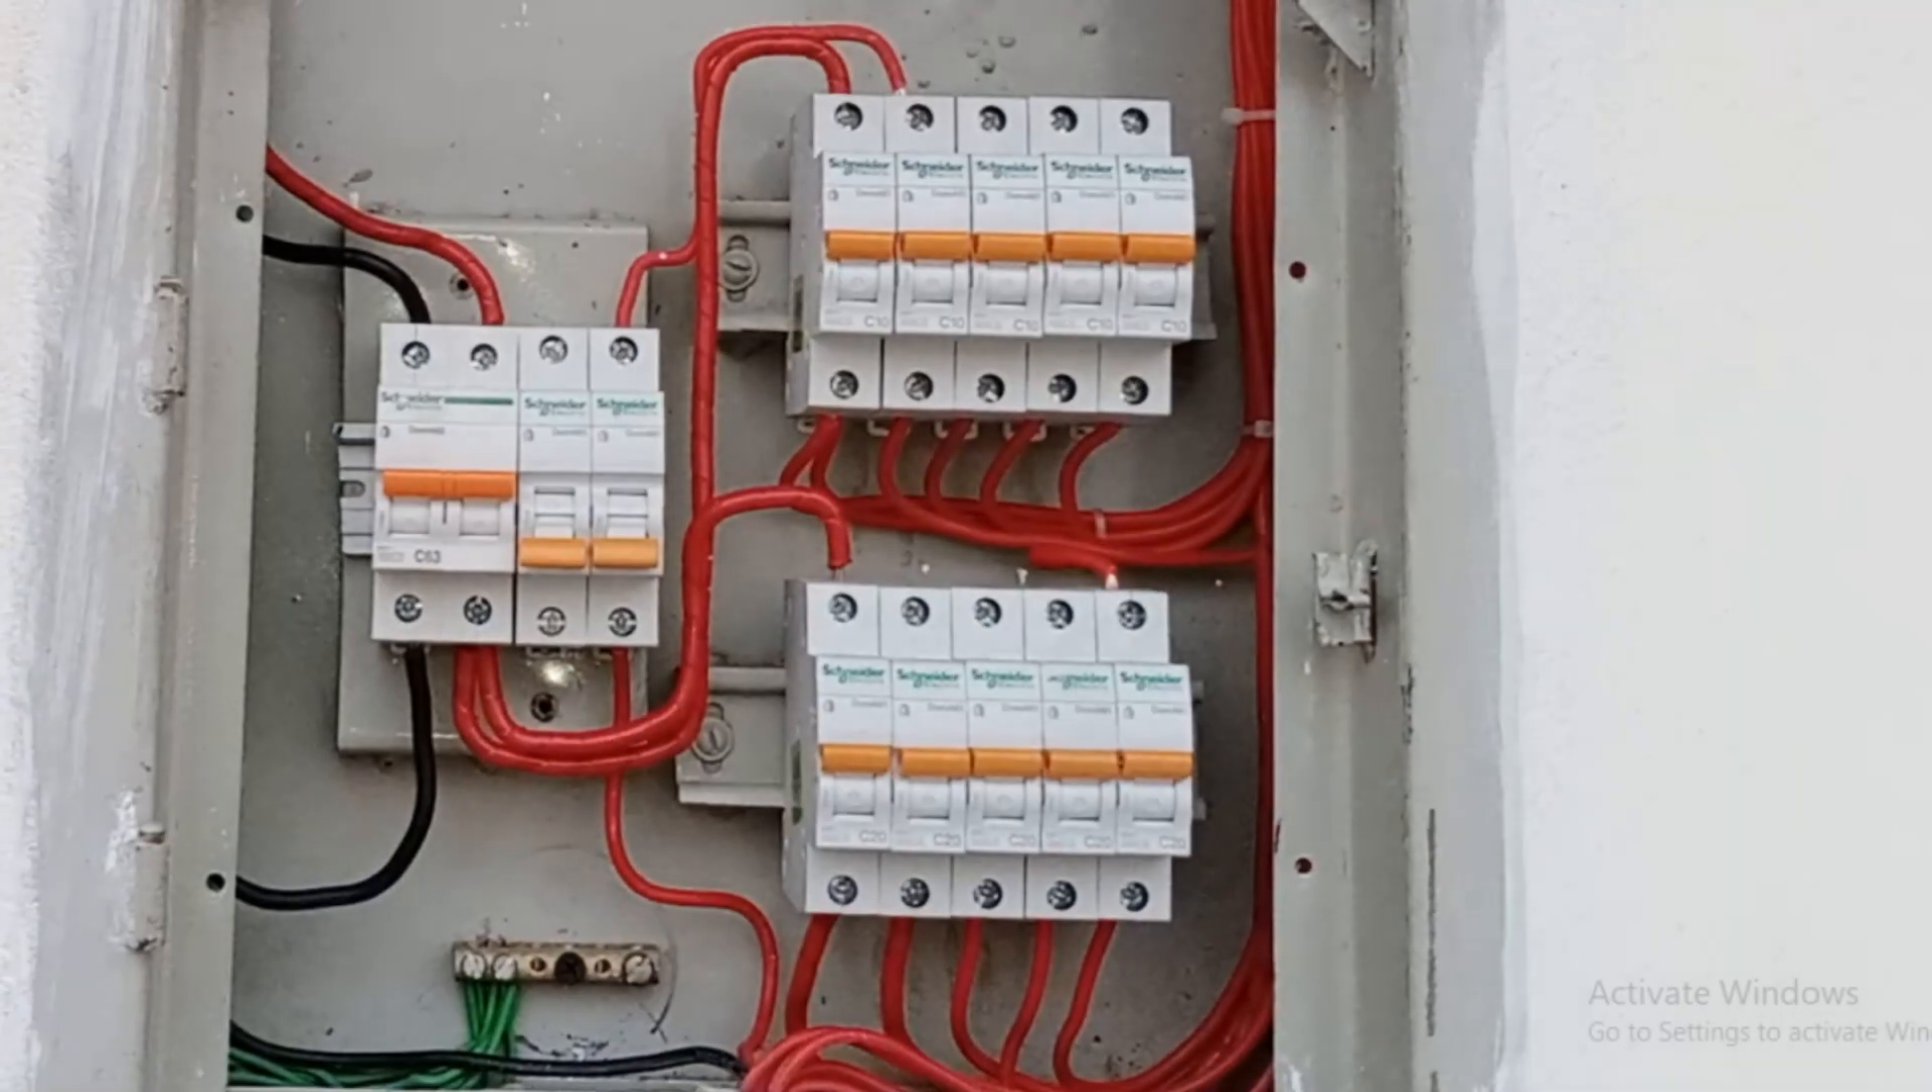Here, you can see how we have taken the output from the double-pole MCB to supply both columns.